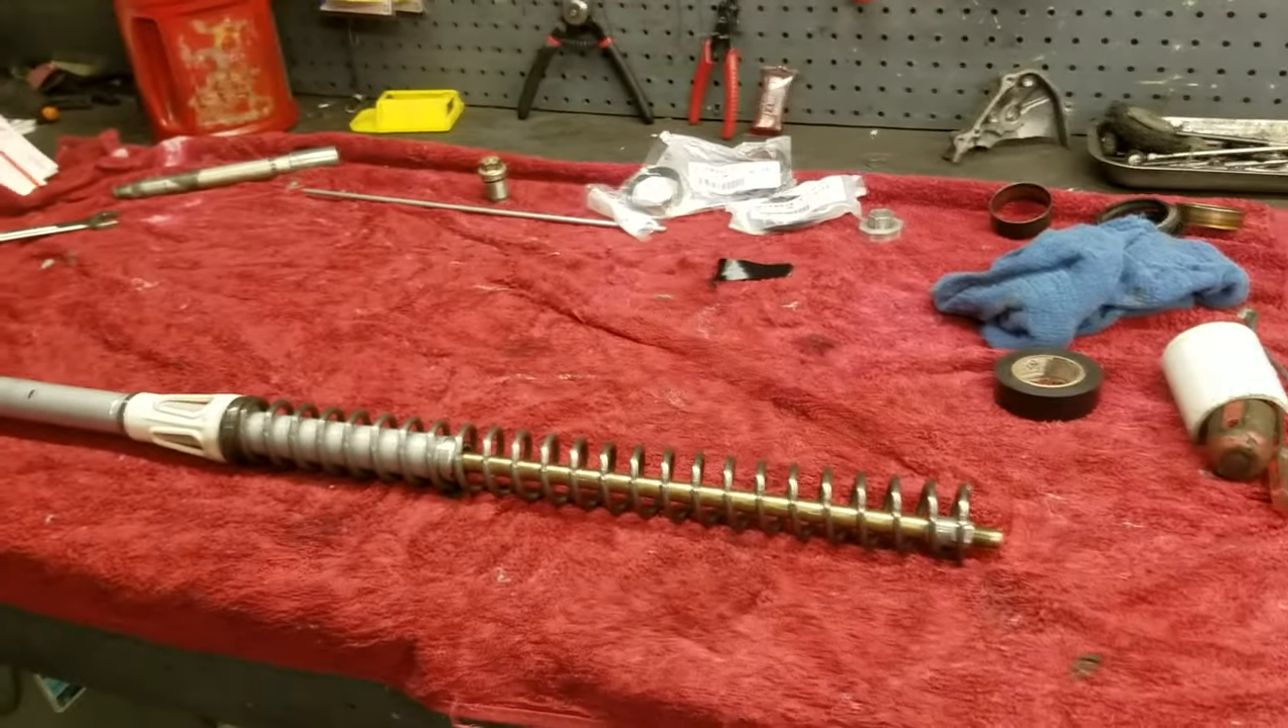All right we have the inner chamber laid on the bench here i still have the spring on it and everything so i'm going to go ahead and slide the spring off of it set that aside.